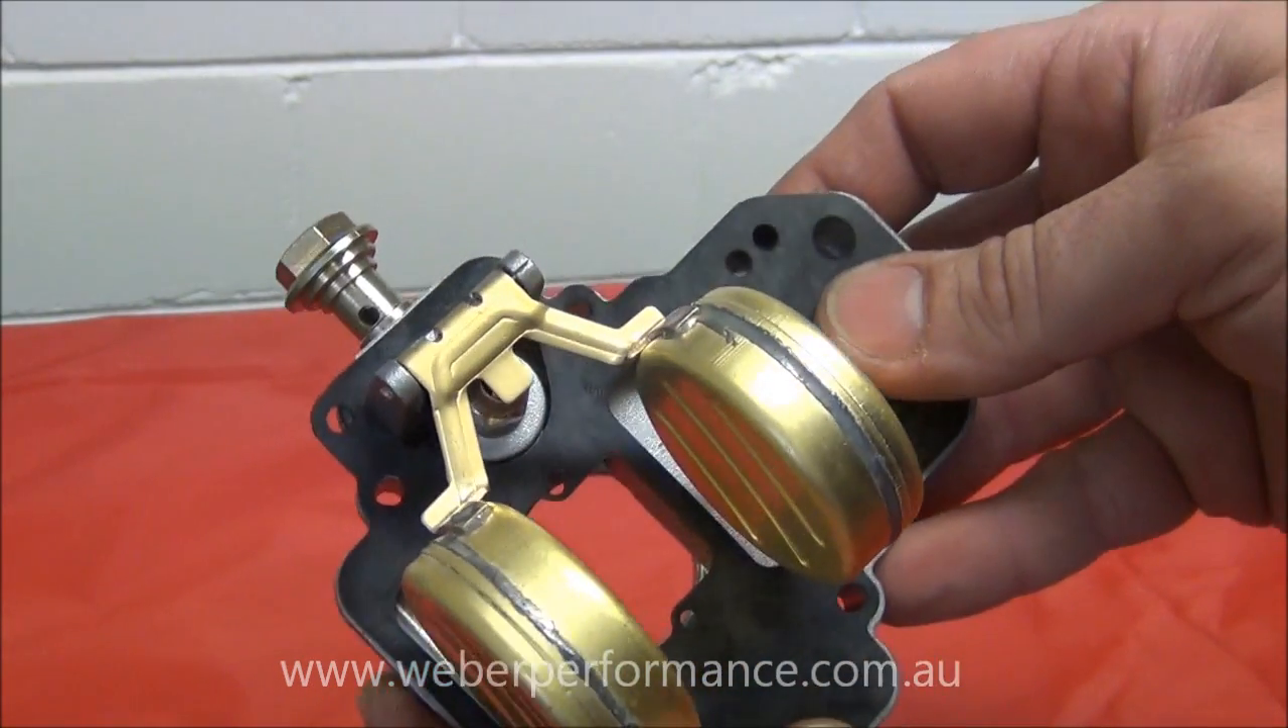And then we have our float installed.